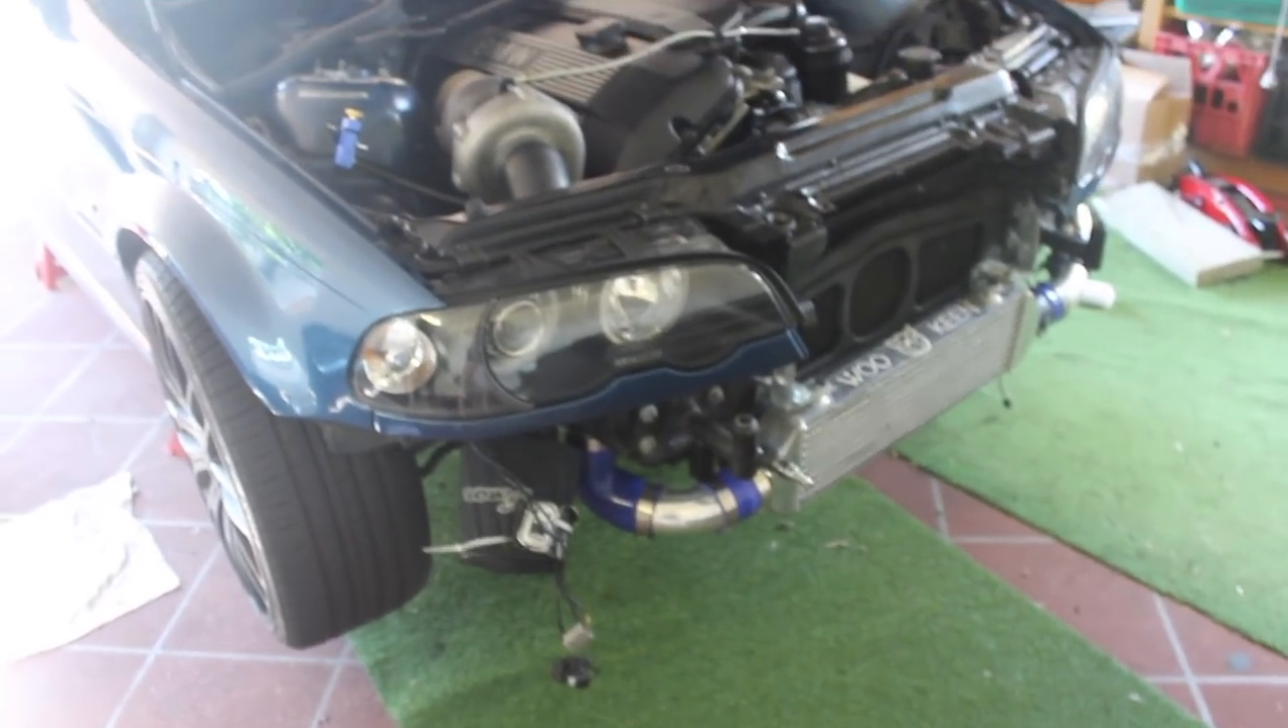I've taken the bumper and the crash bar off.